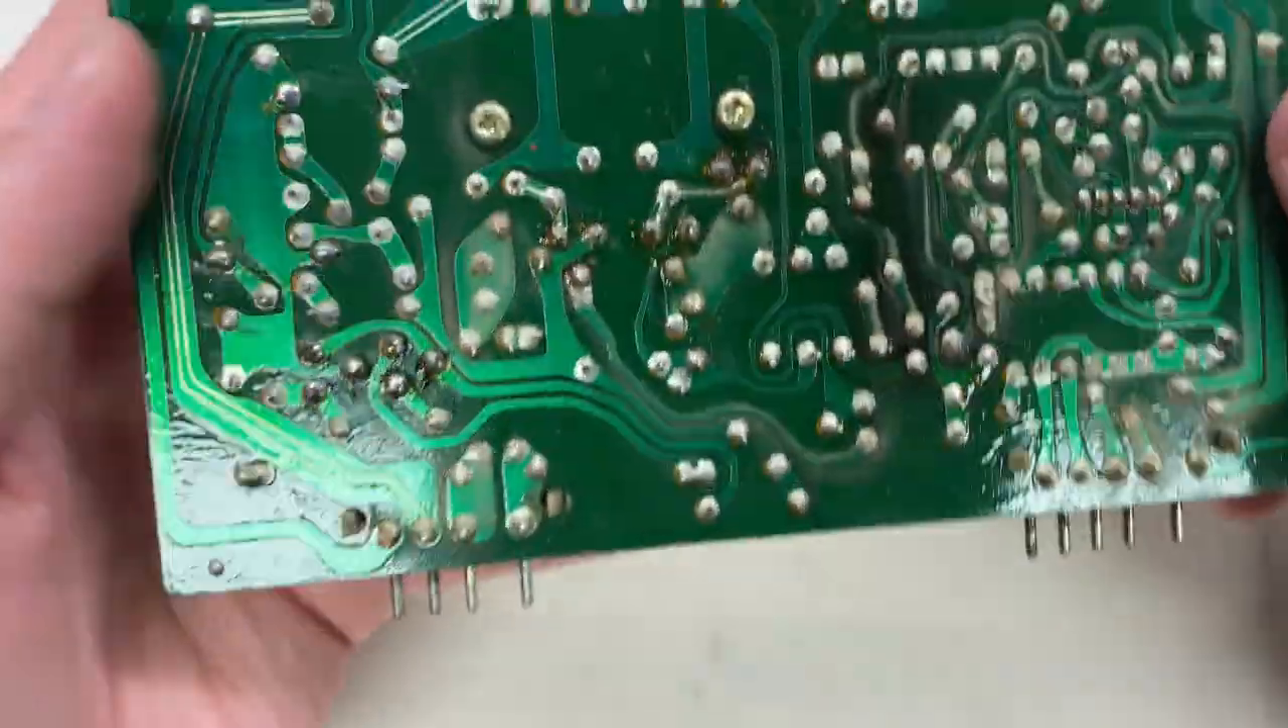All right, here's the board removed from the tray.